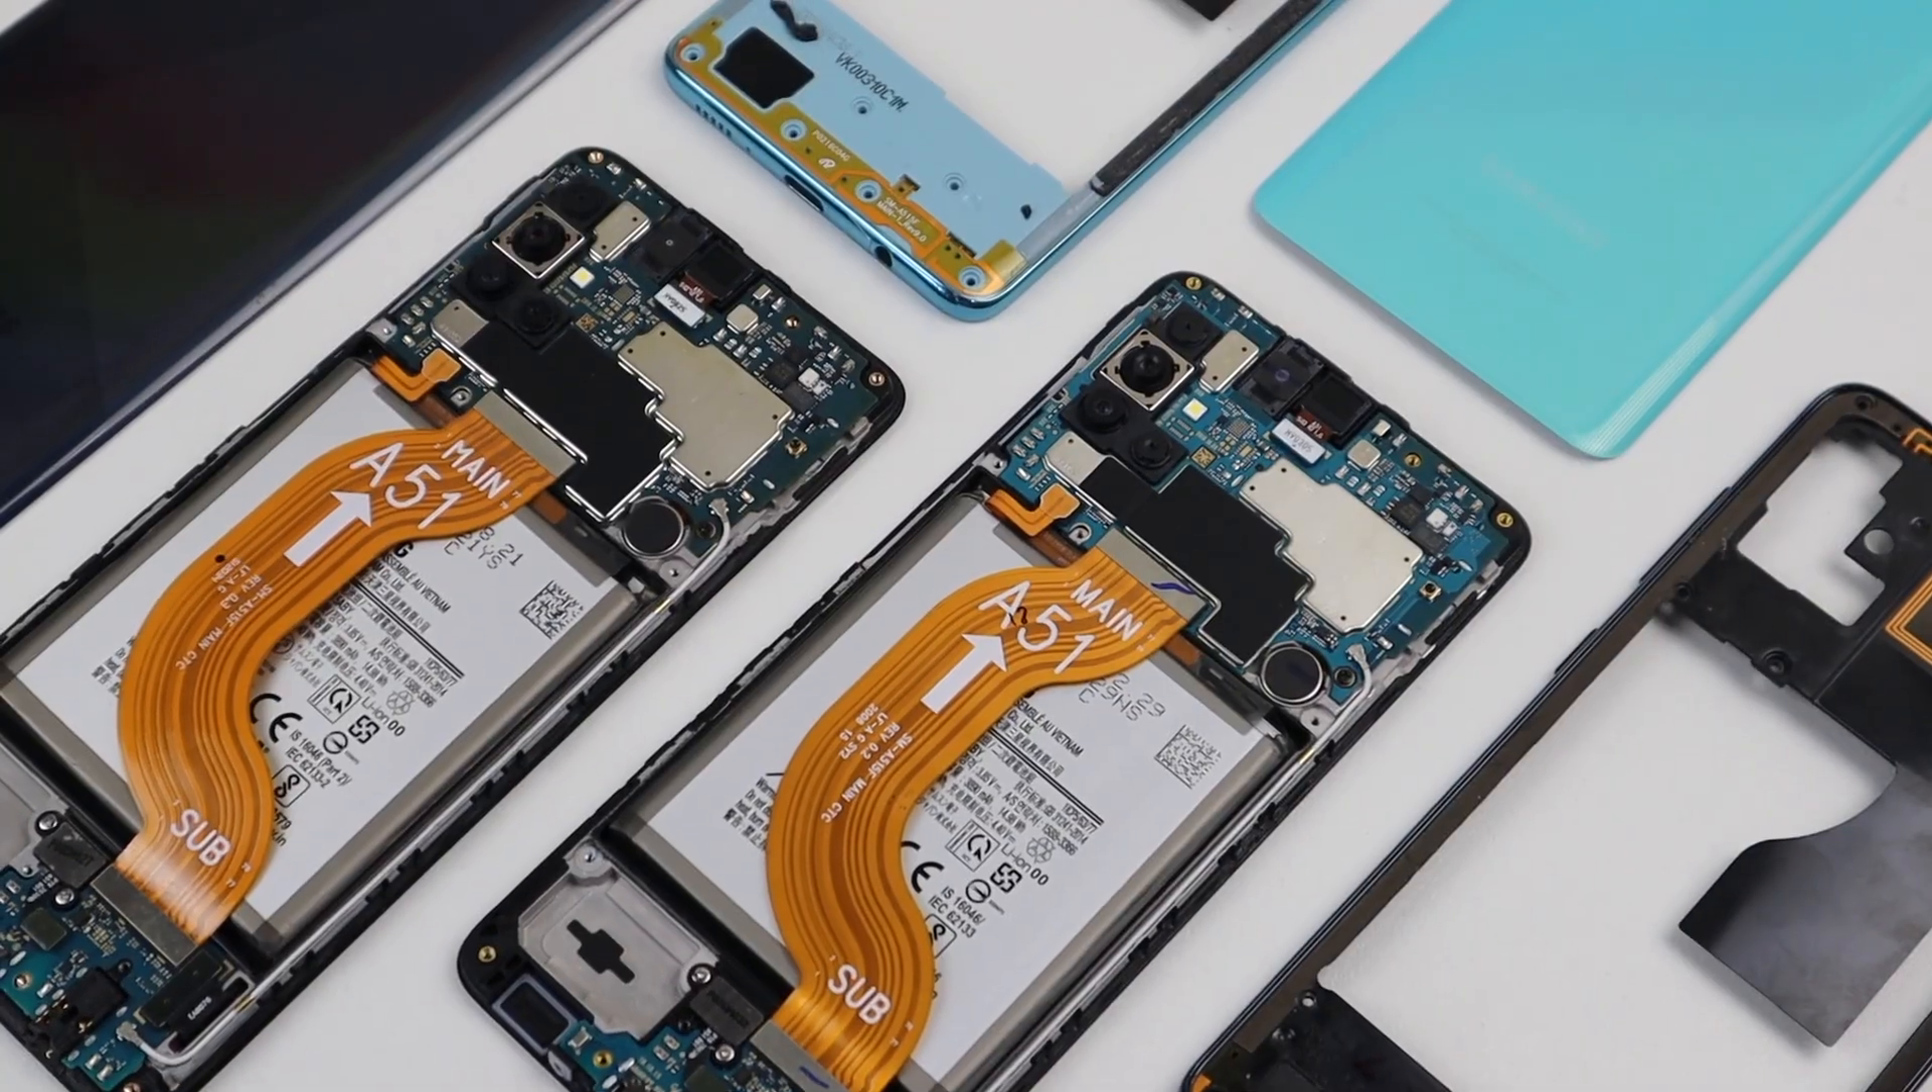With the backs removed, we get our first look inside these phones.